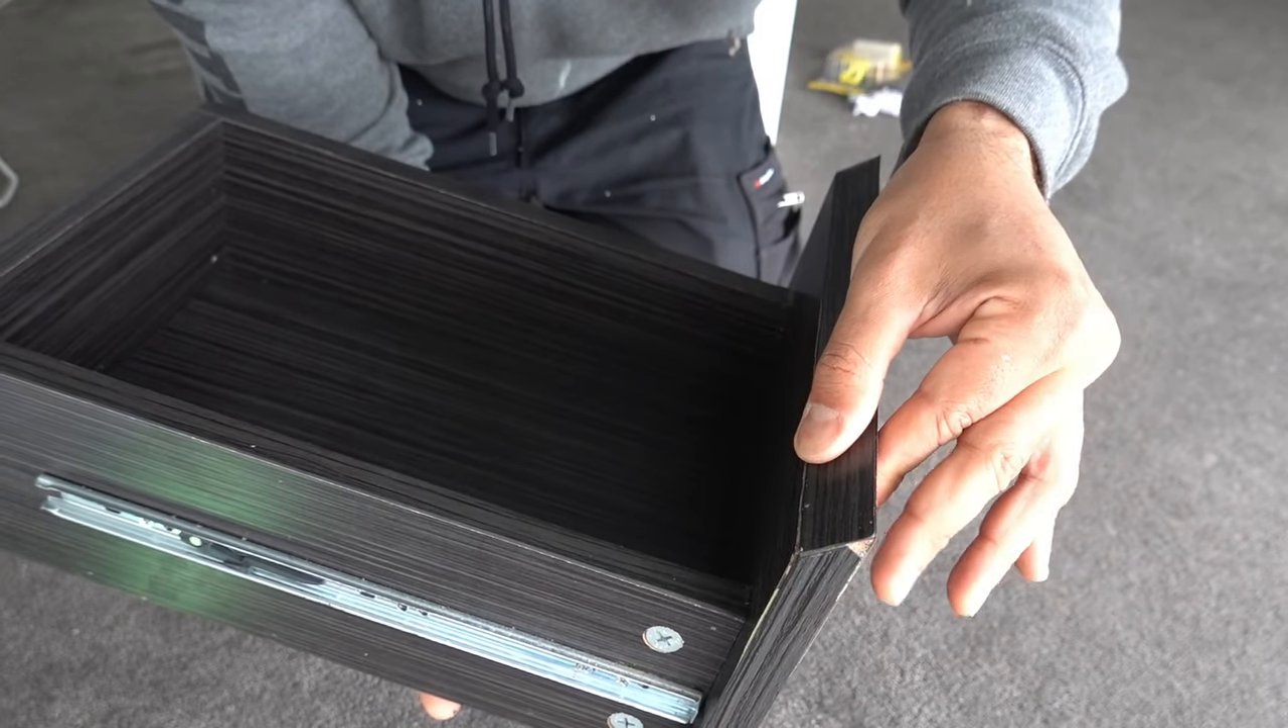Alright guys so we've got a drawer here where the laminated edging has started to come away.